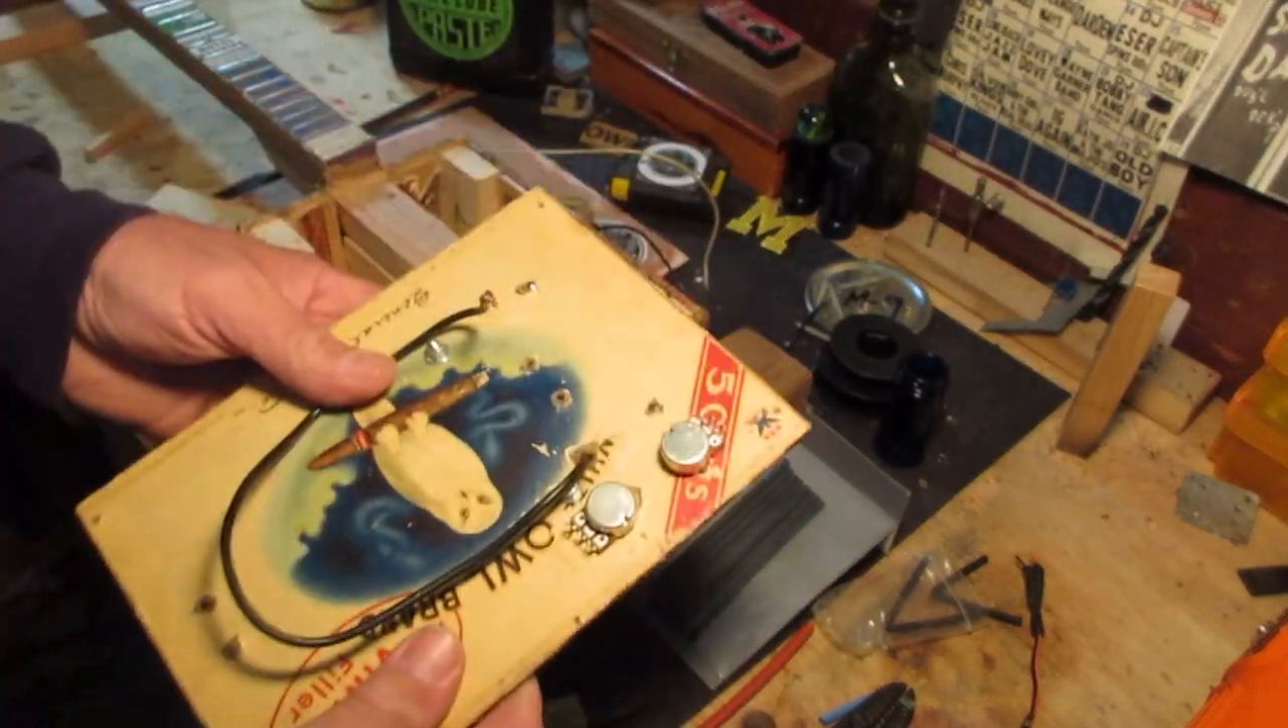I've got the wires run down here and I've got the volume pots right here.